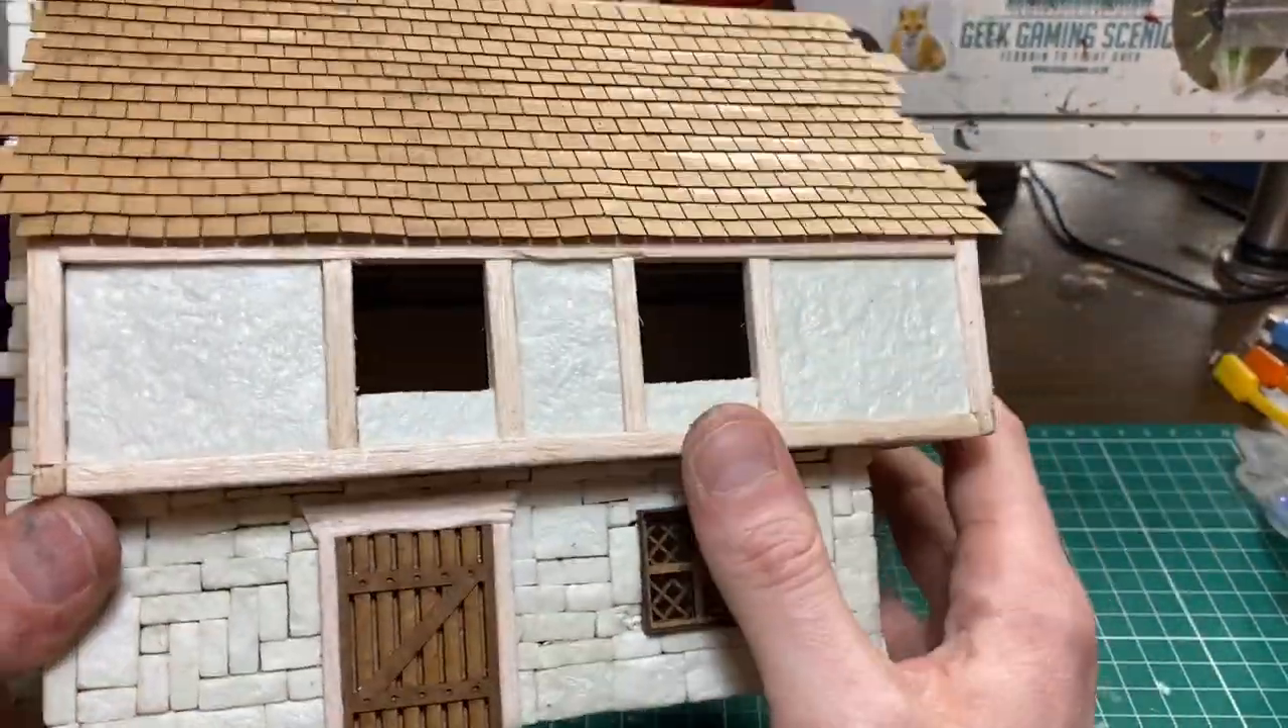I've got some windows still to fit.